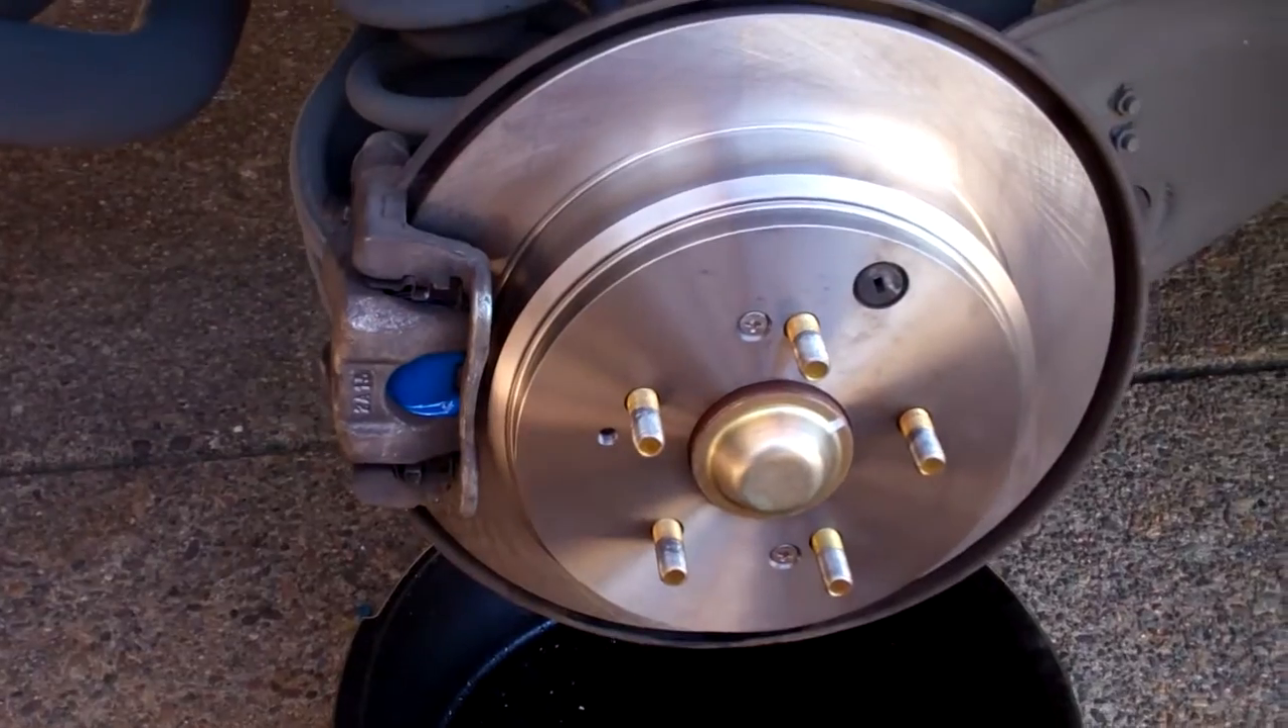We're basically done other than putting the tire on.